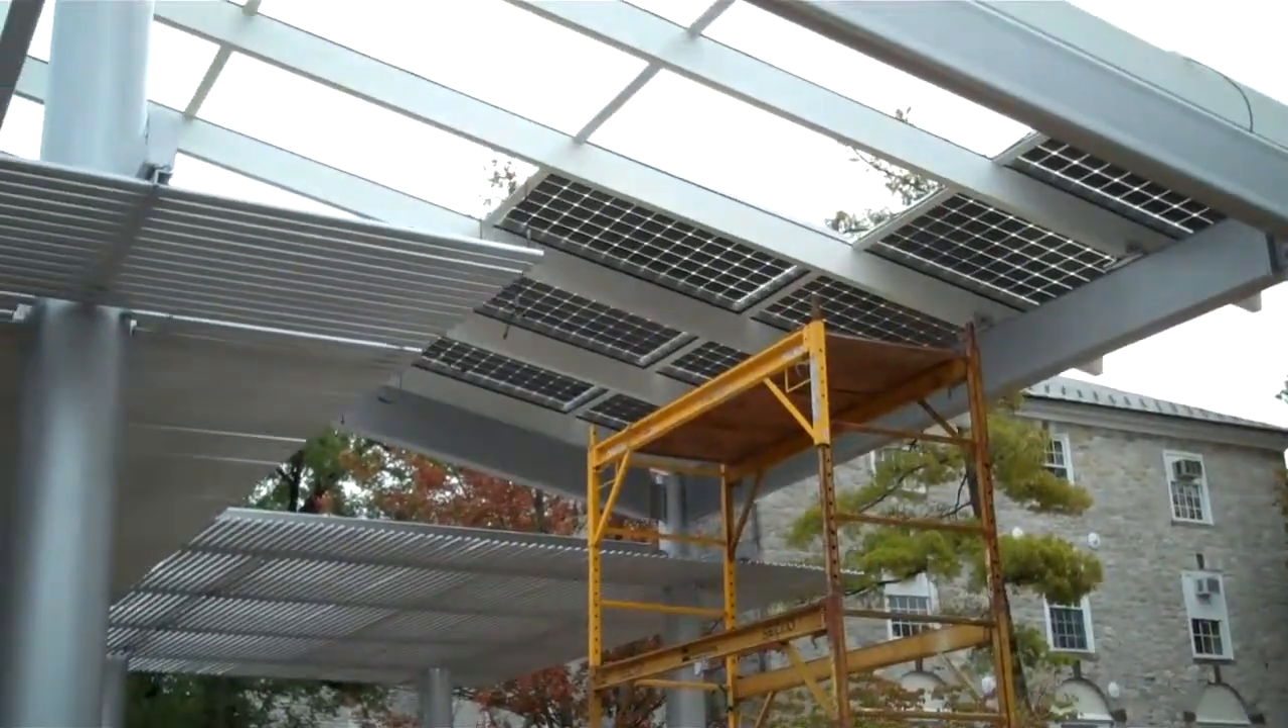We come around here and you can see that some of the panels are on.